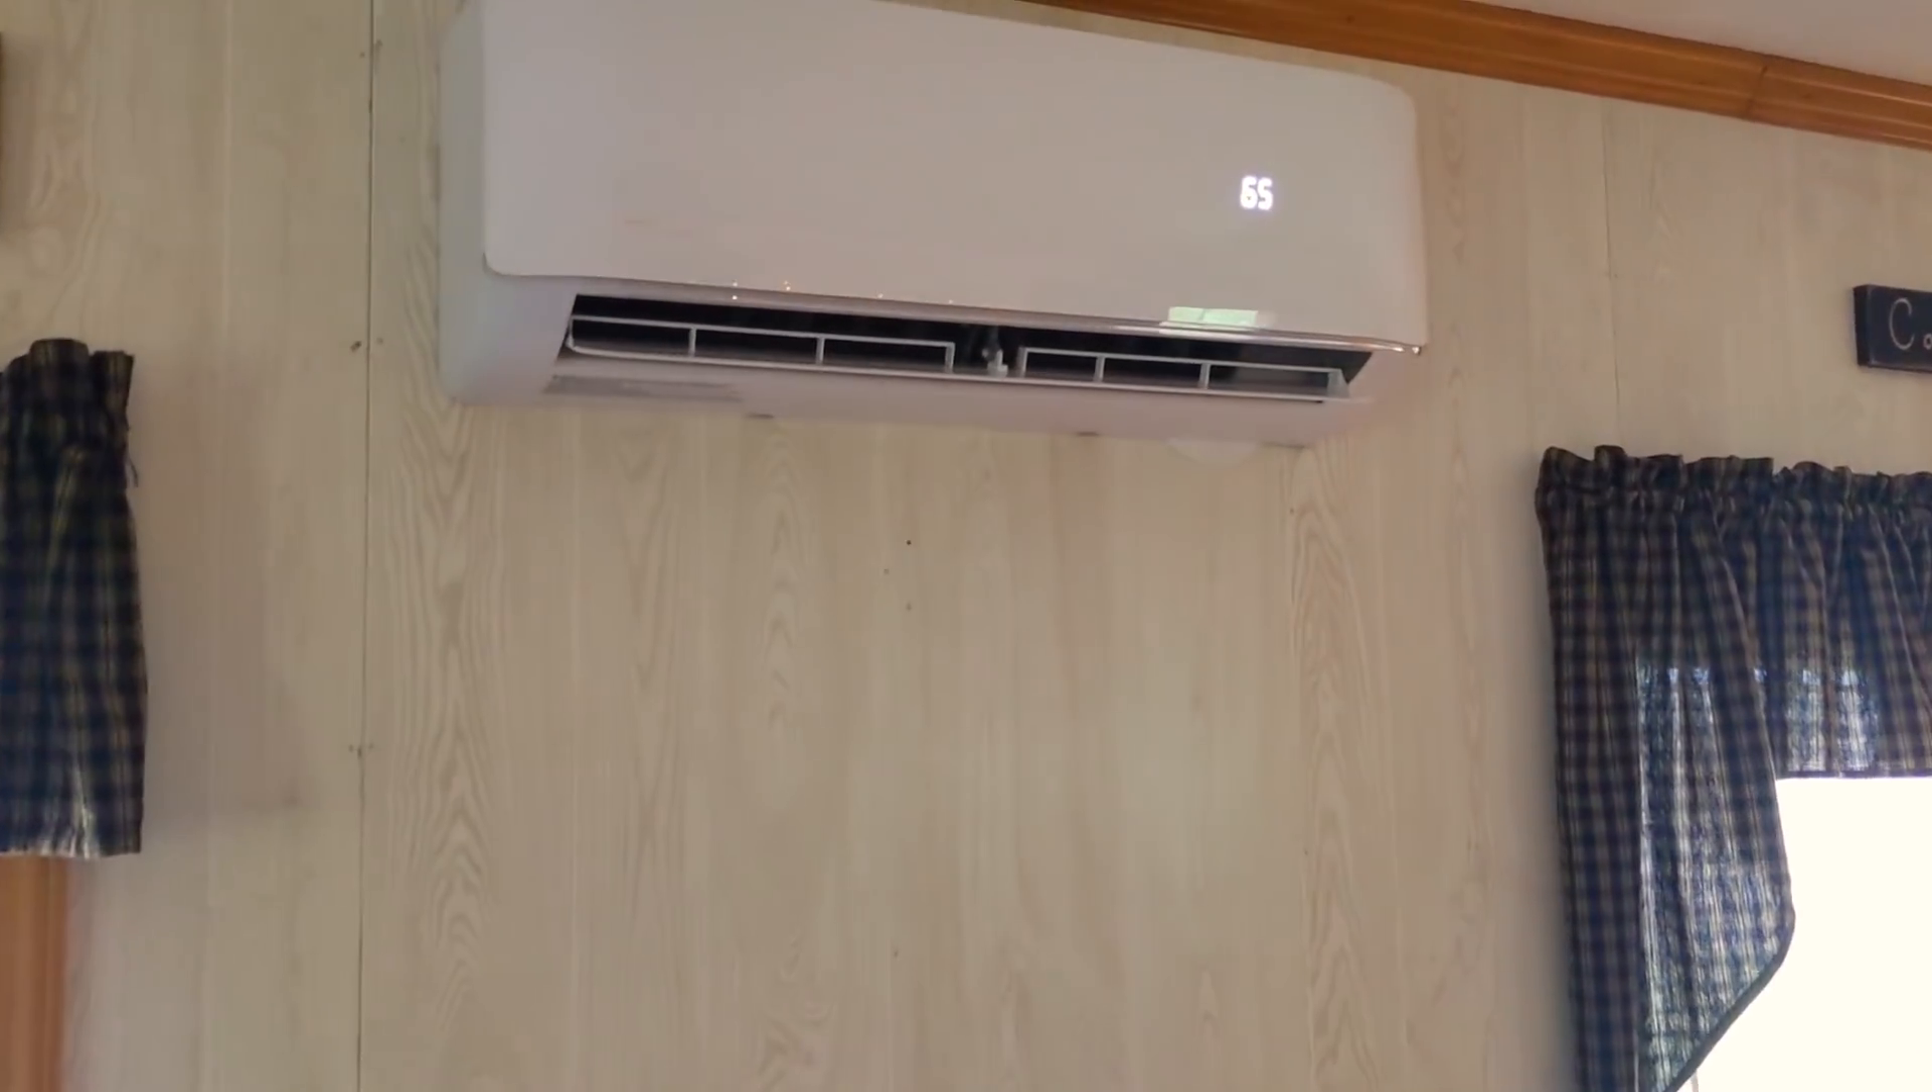The inside unit is installed we're just testing it.